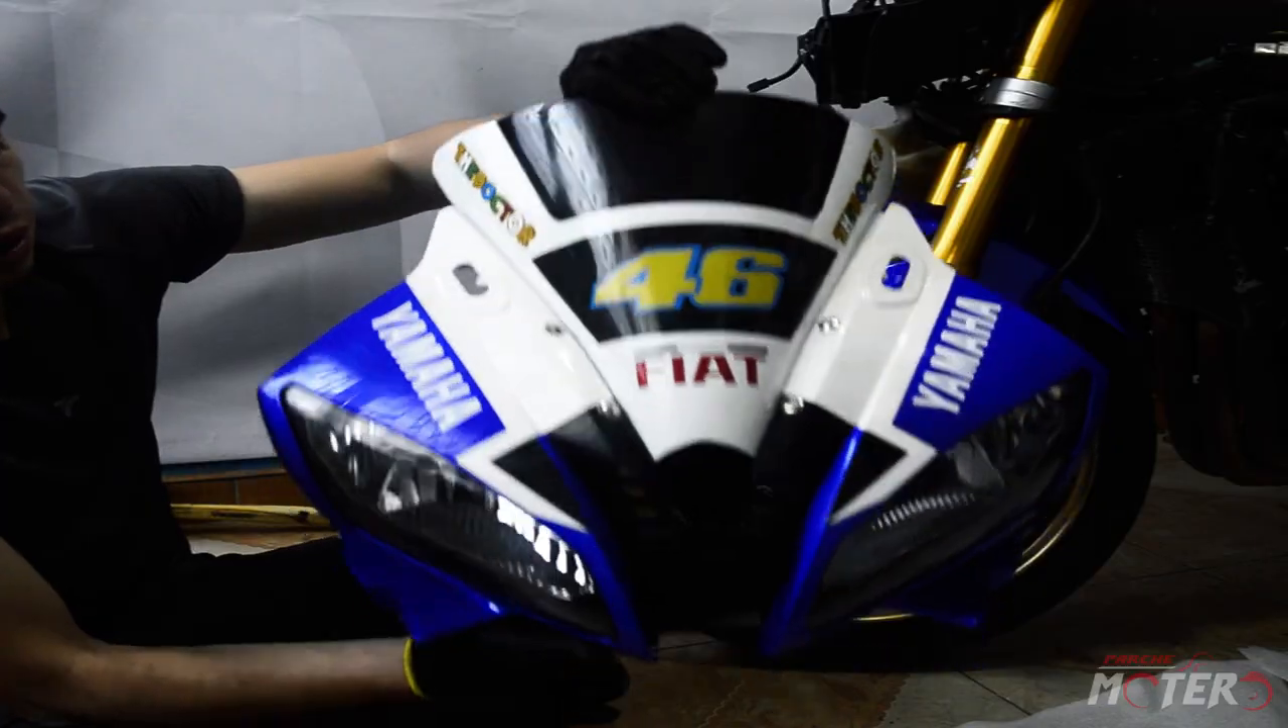Bueno amigos y ya nos quedó el frente armado Cúpula Farola Cachetes Y parte central.